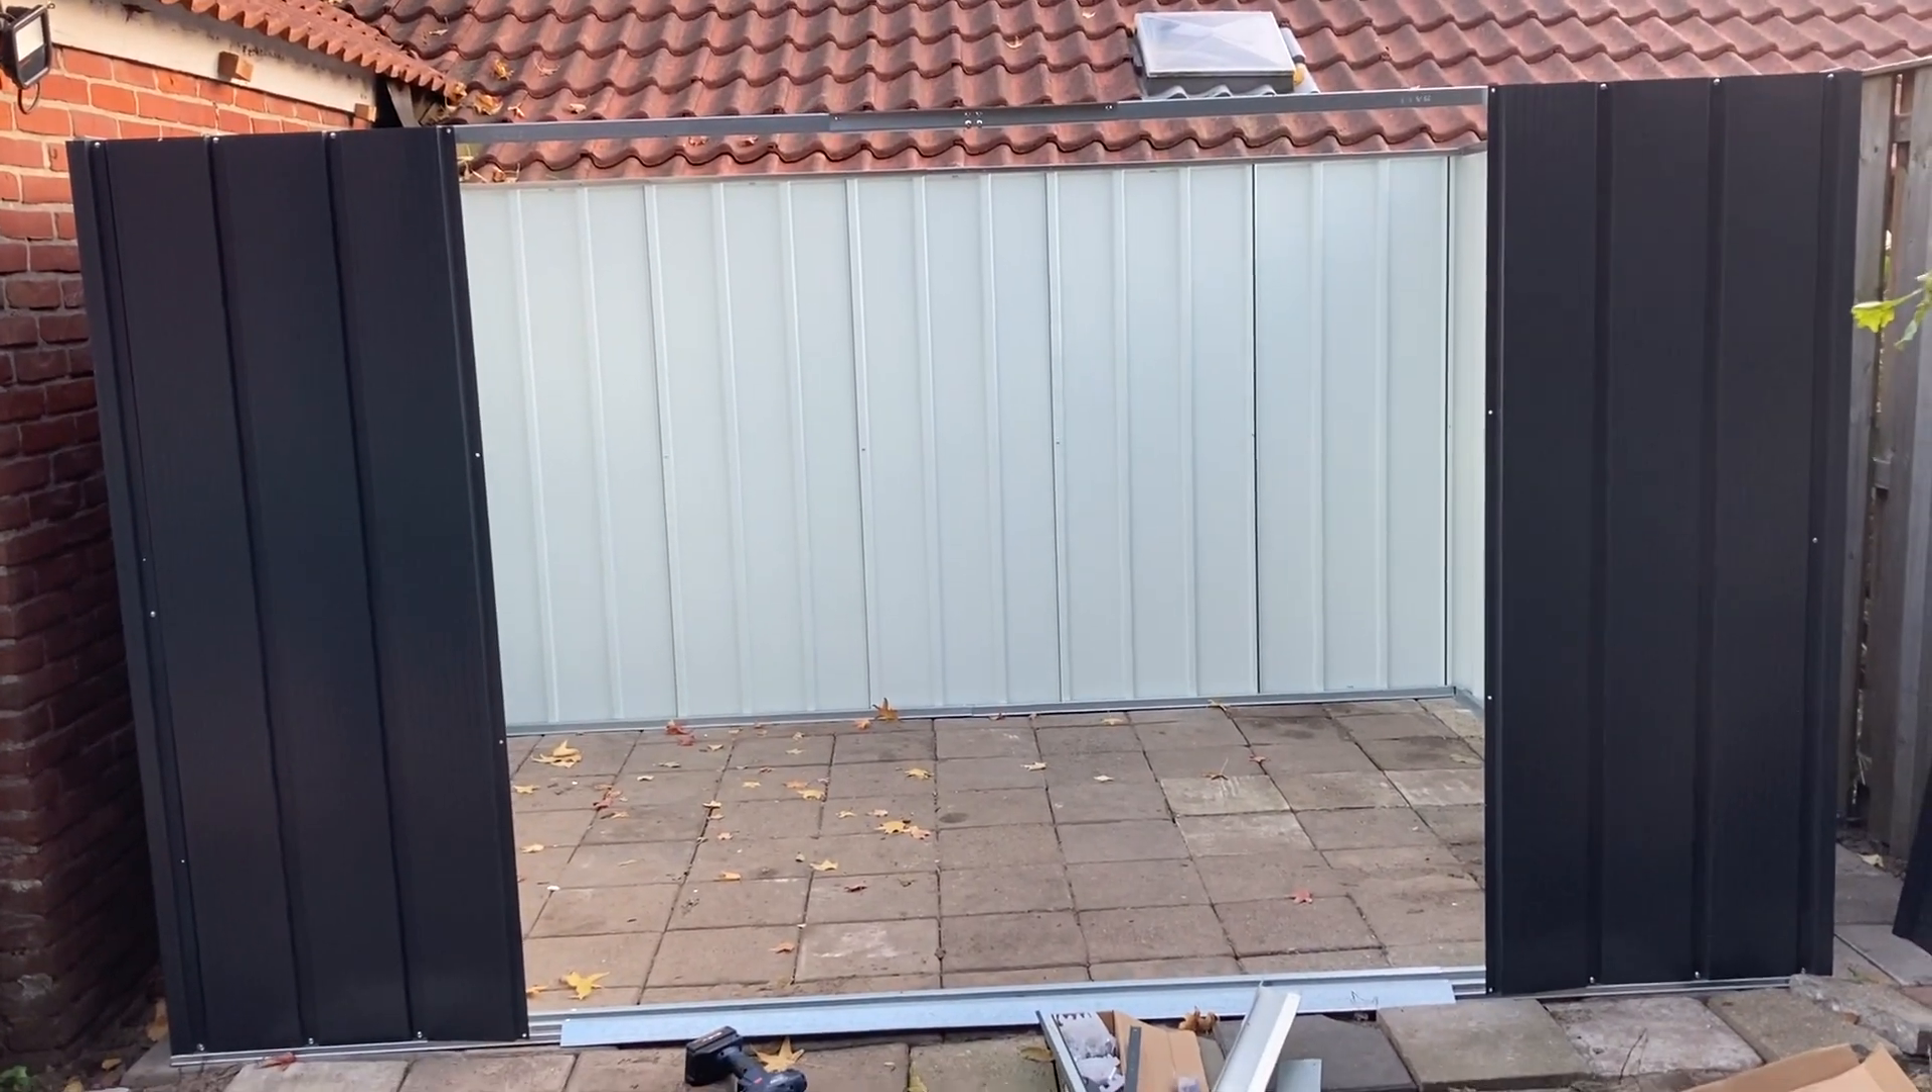The main frame is complete, actually, now, I'm just gonna need the doors, and the roof.